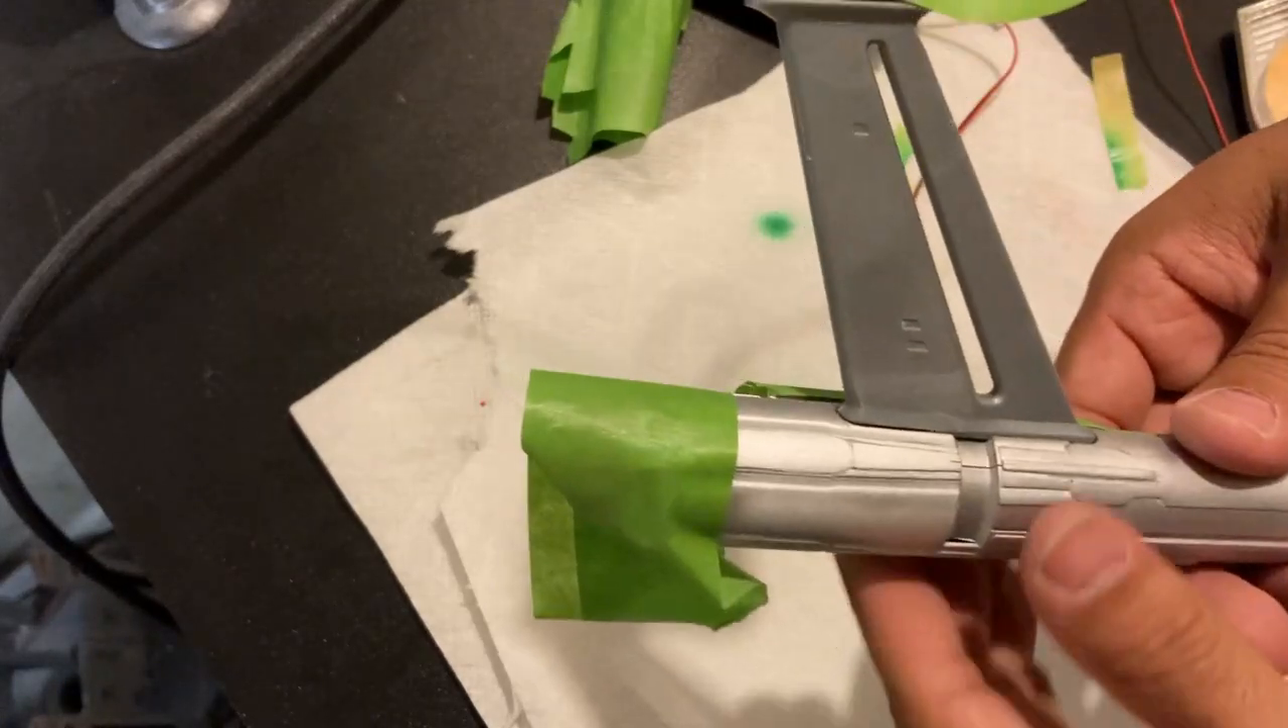I've glued together the pylon halves and i've glued it in to the nacelle.